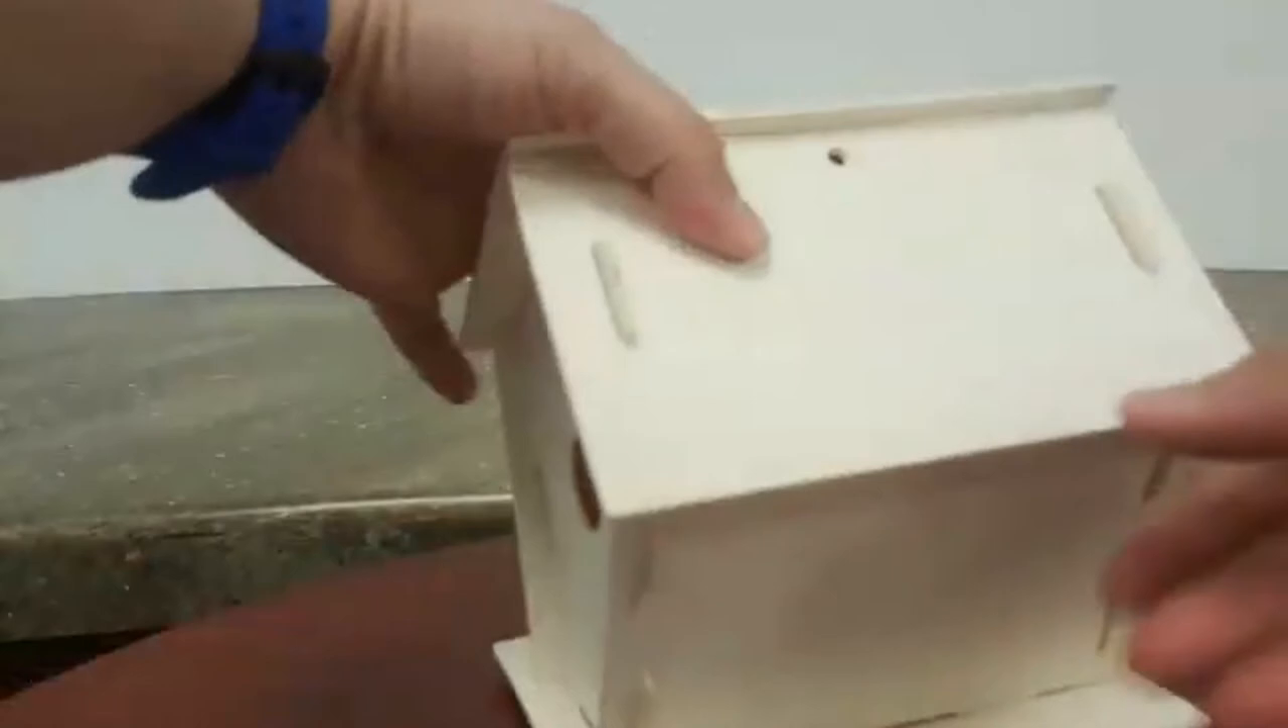And then our last piece is the one with all the slots and you're going to put all the slots in like this. And you have your completed birdhouse.